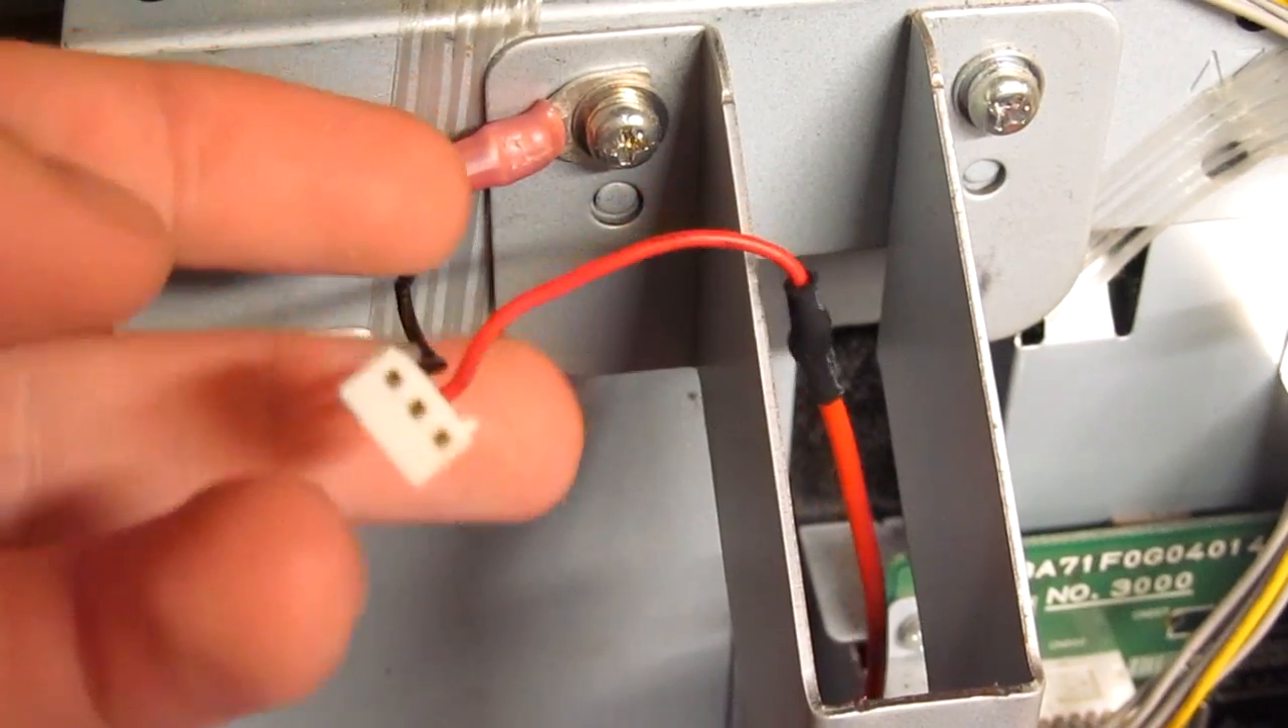Because the TV grounds the negative side of the power supply to the chassis, I just used the spade terminal, clamped it with this screw, and there's the ground for the fans.